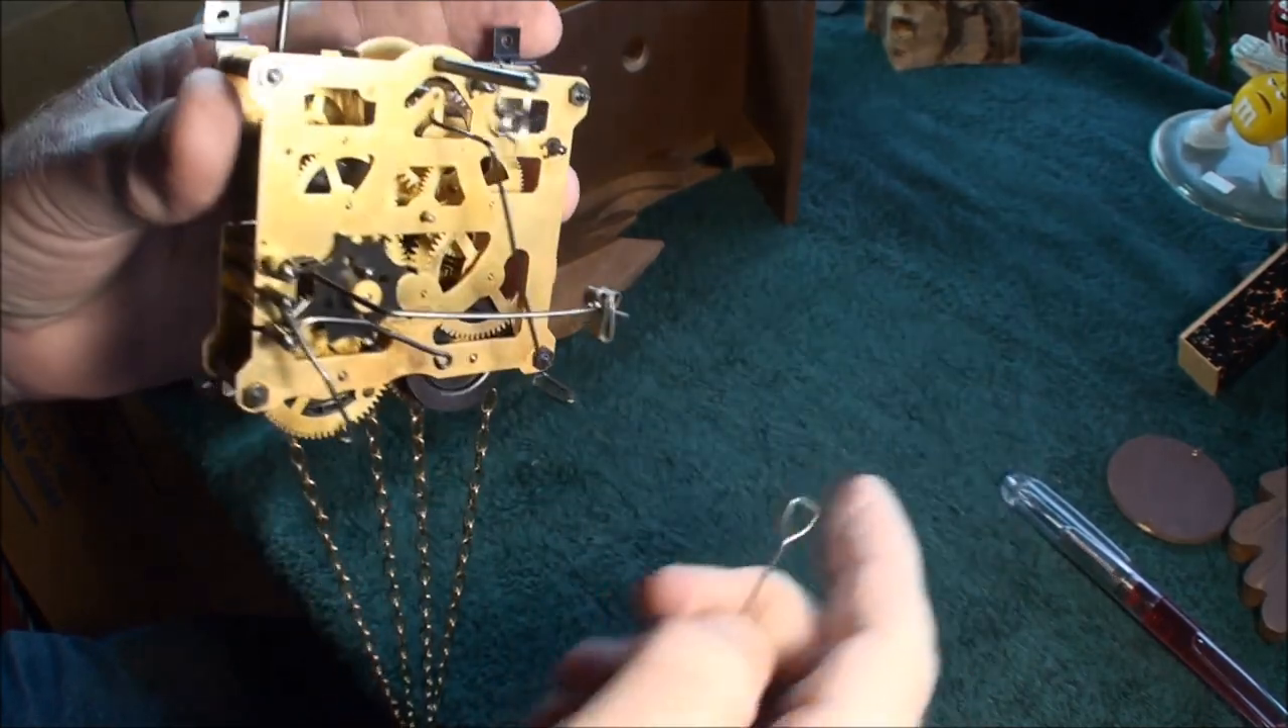And you can see I took the pendulum wire off.